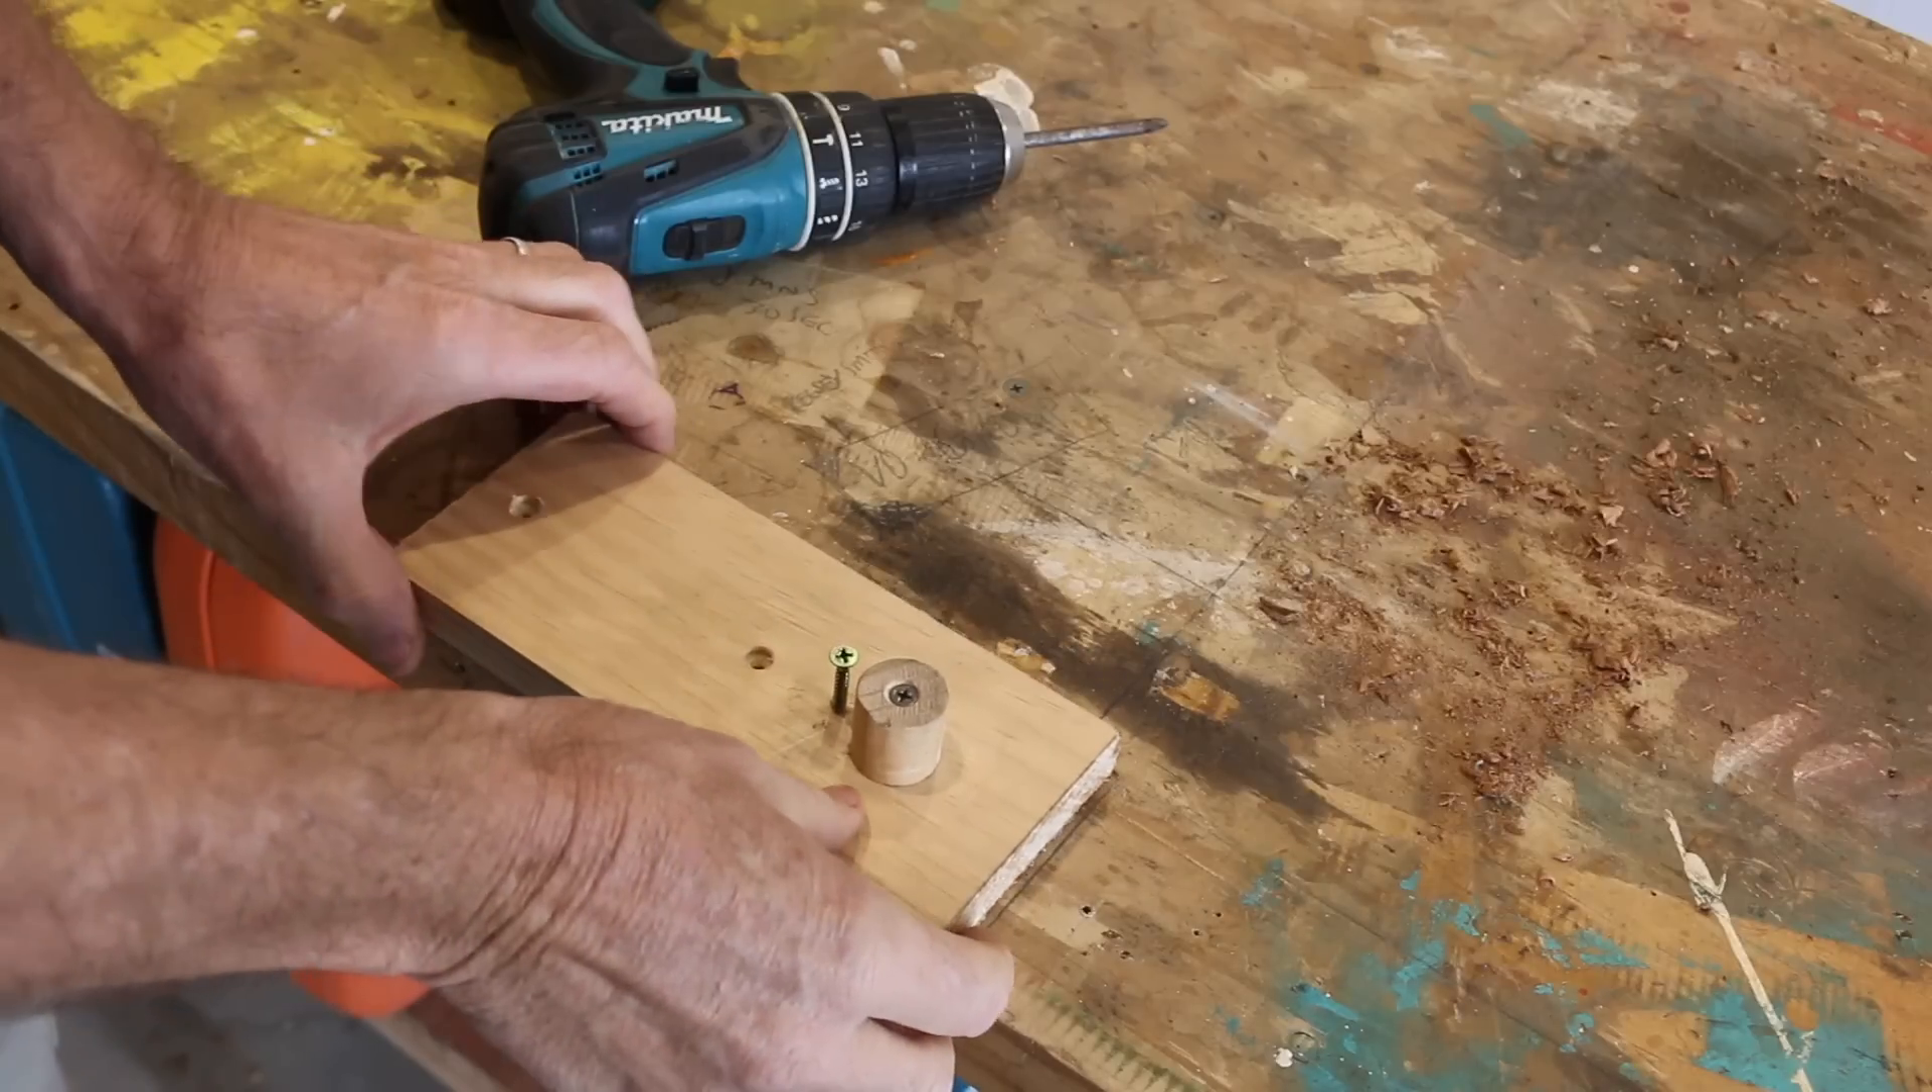And just in front of the dowel, you'll notice that I've driven in another screw.